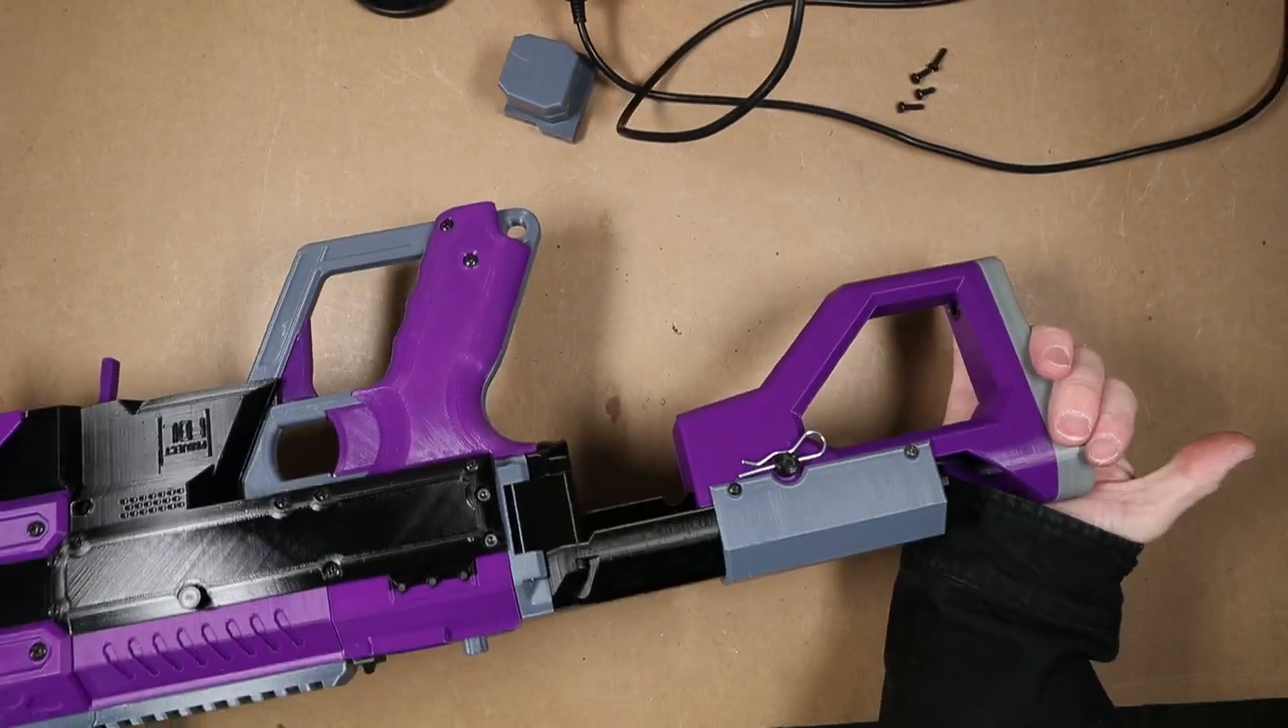So that's the stock attached.